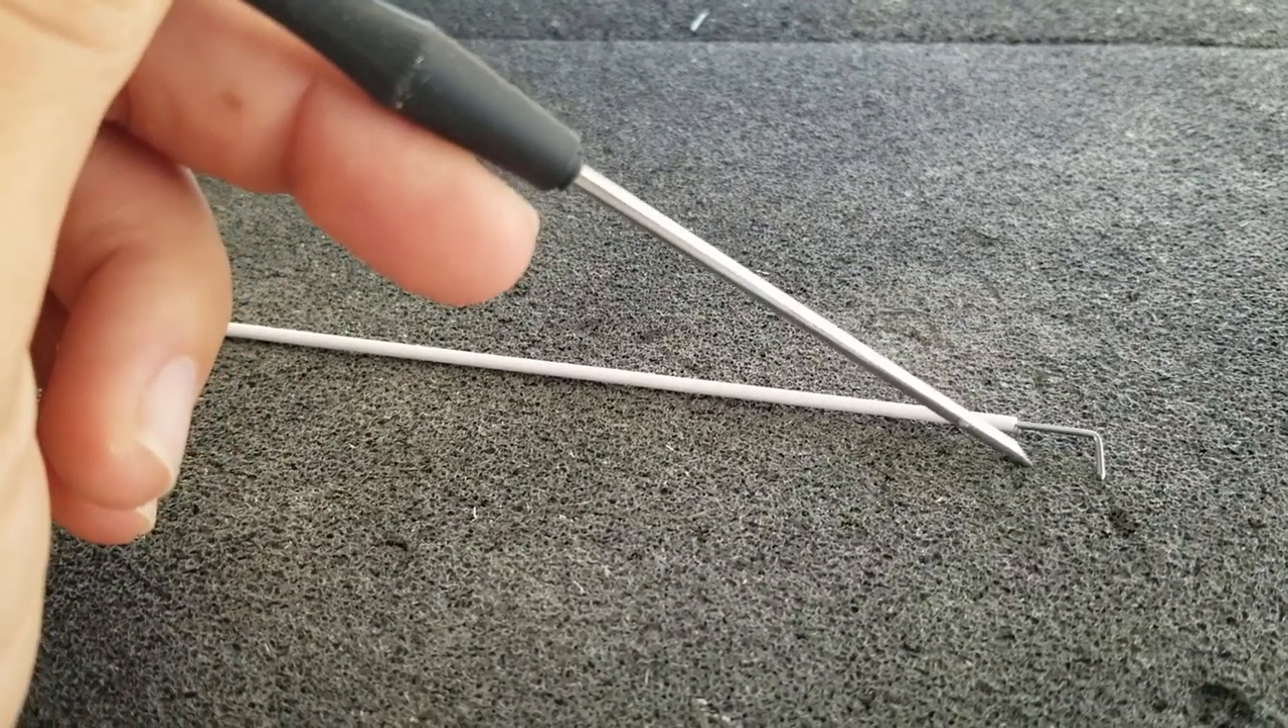I have the sleeve over the rod and I've made the L bend here.